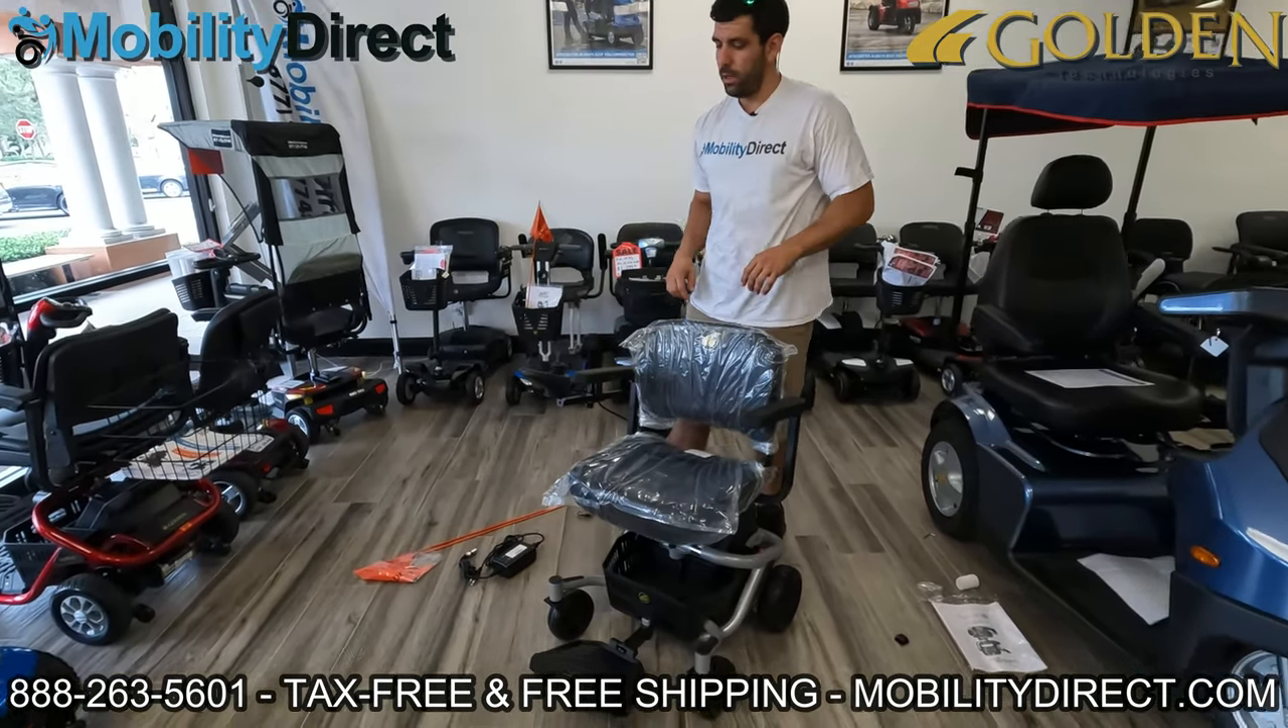And at this point, we have the chair pretty much fully assembled.